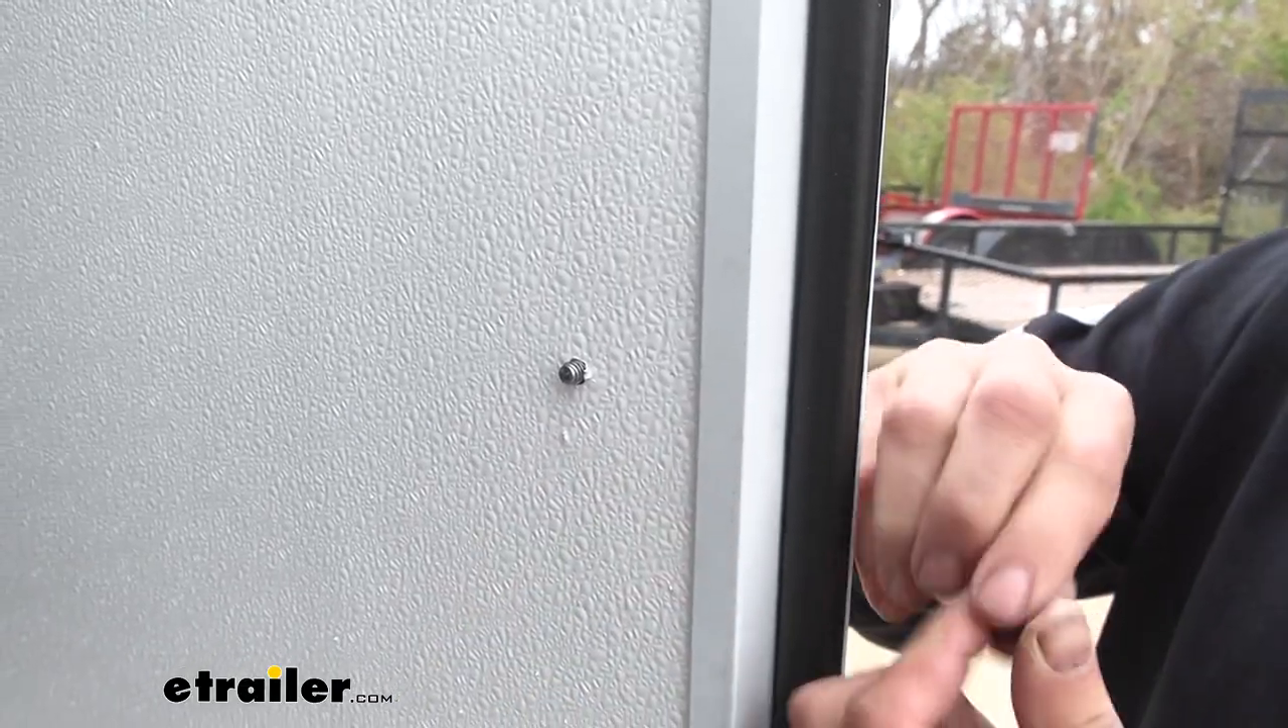I got my bolt popped through.